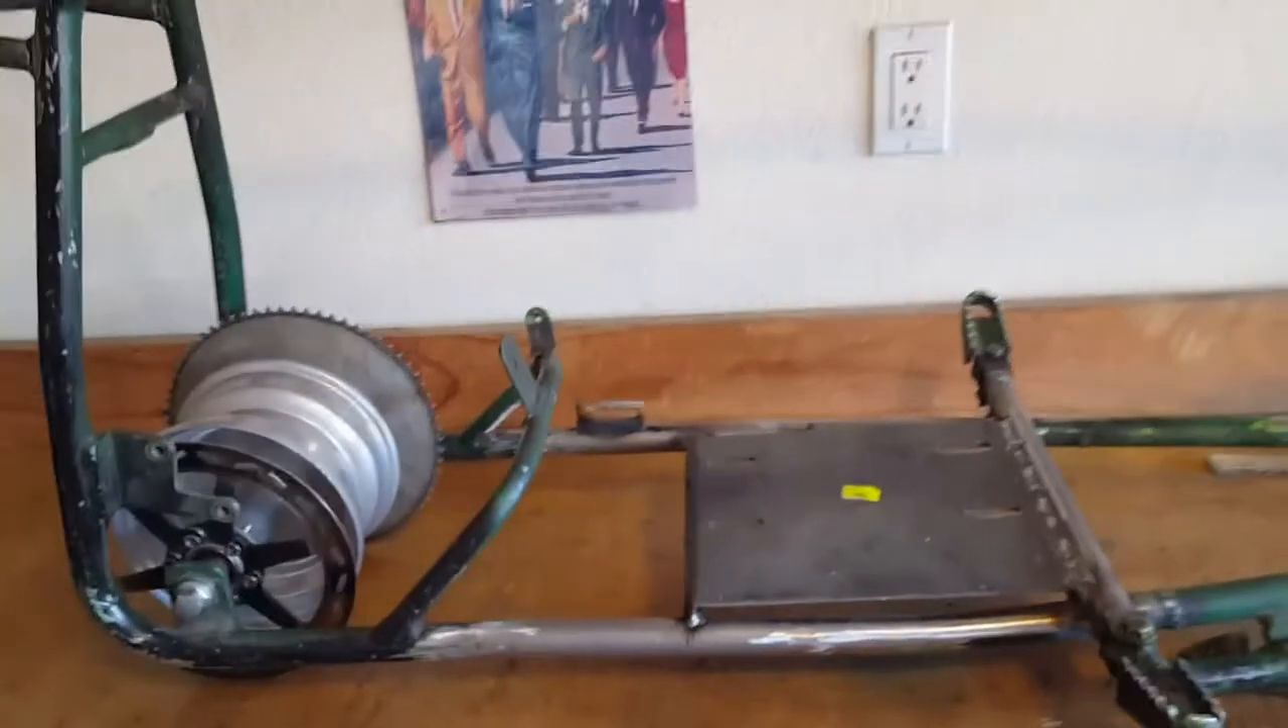So here's the welded frame all put together the new motor plate is on and positioned.